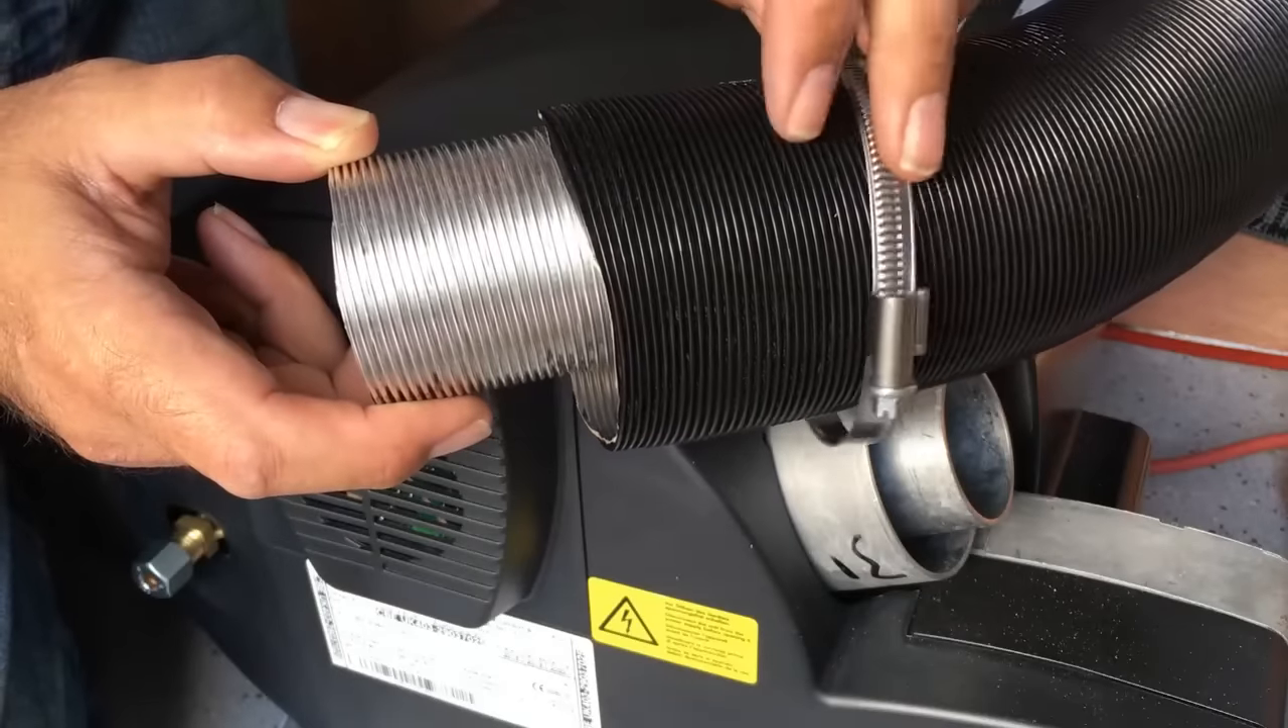Now i've already got the large jubilee clip on the outside pipe.